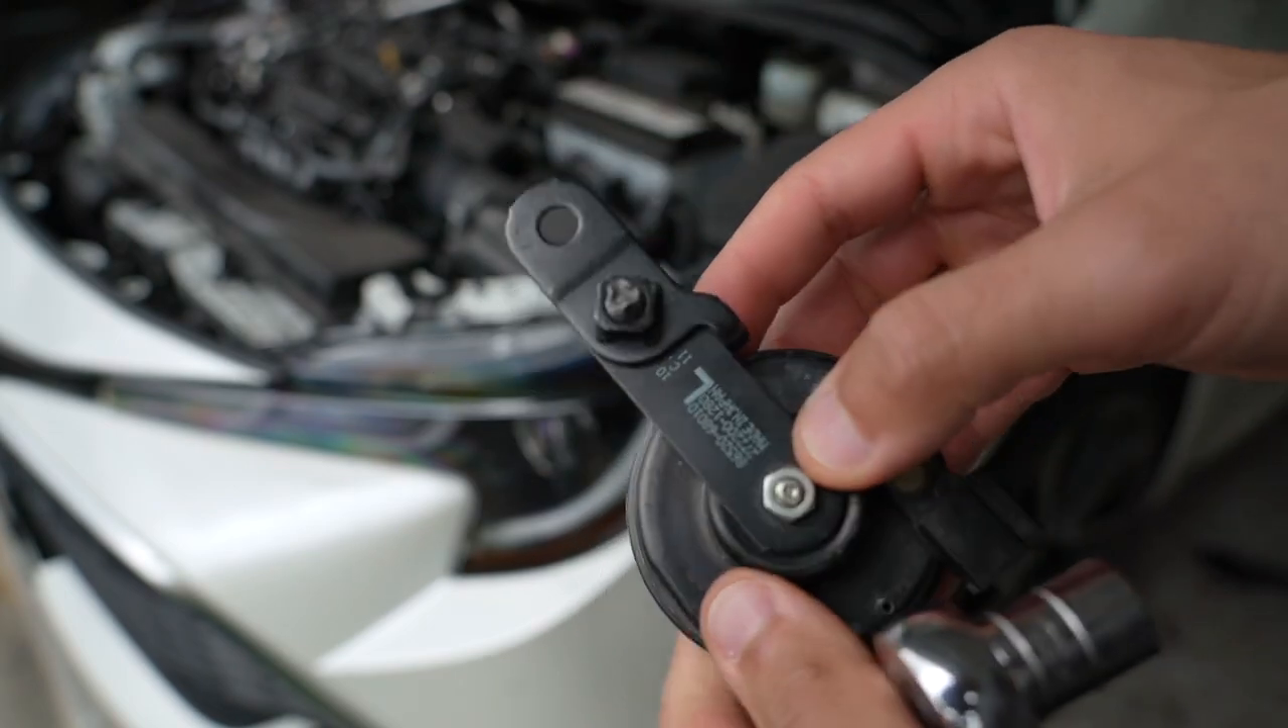This bottom piece is connected to the horn as you can see.